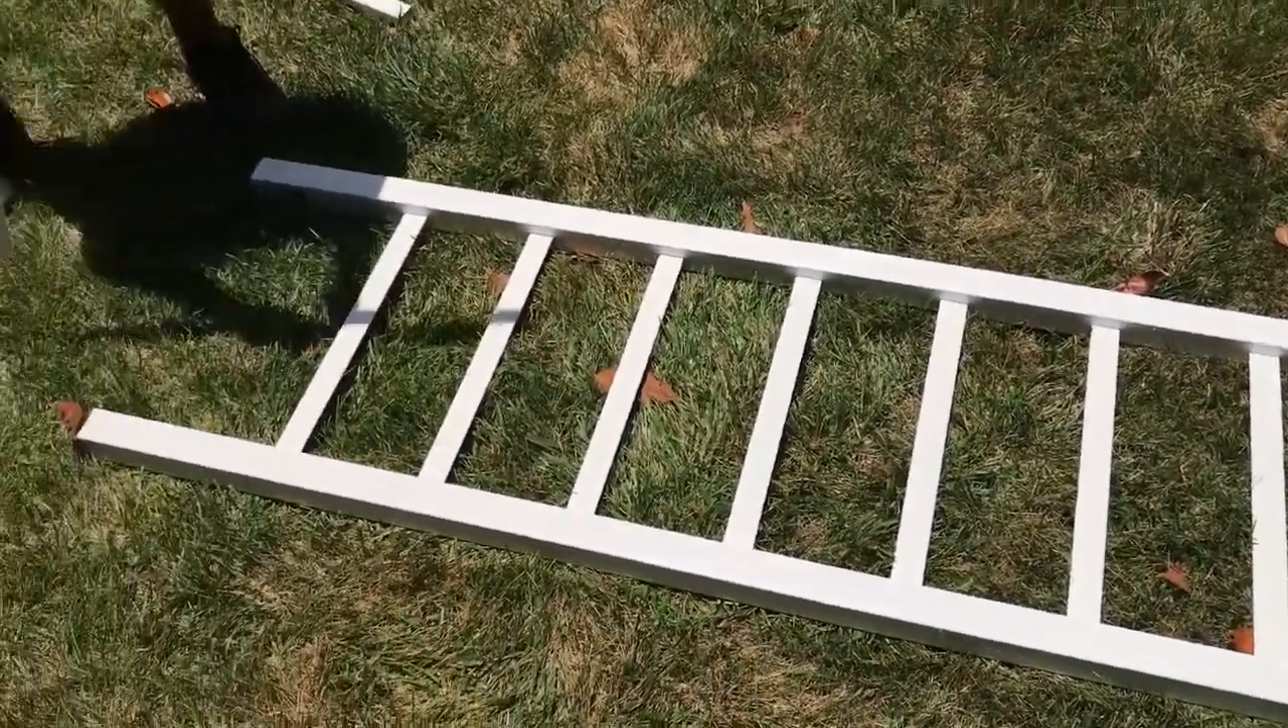Okay, so now as you see, we have all the slats in here.